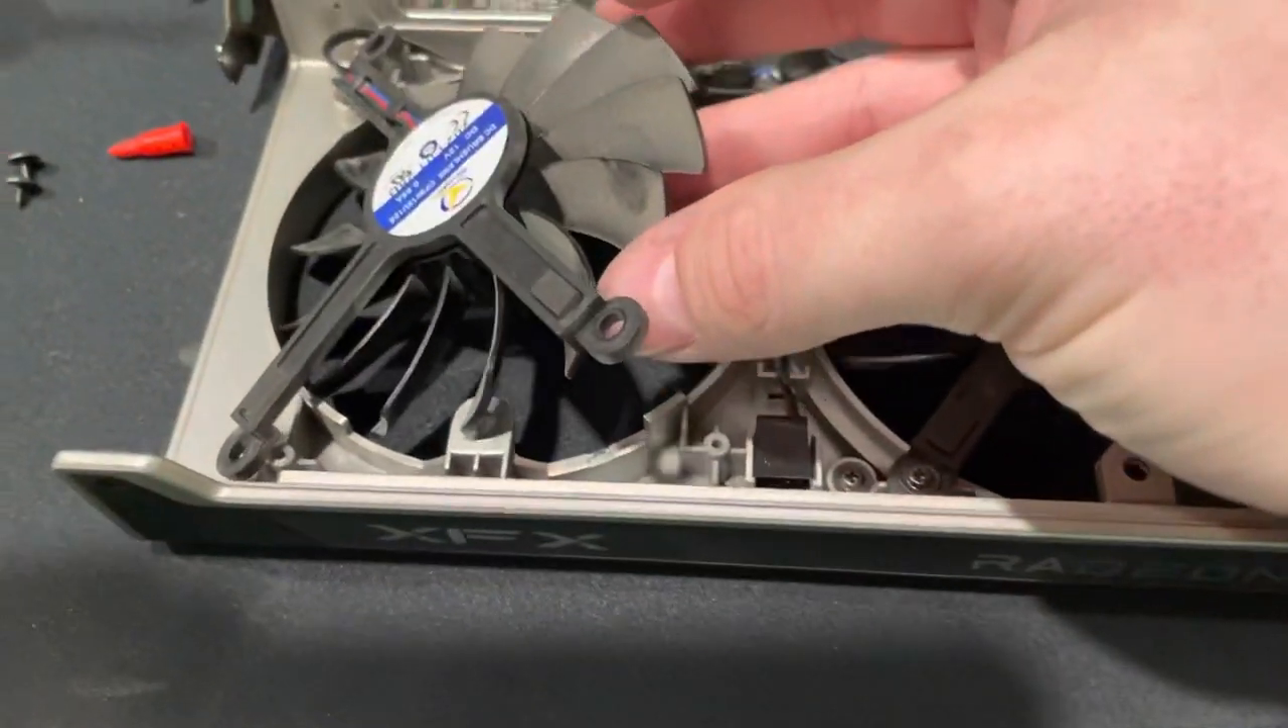Okay so I just pulled I took the screws off and I pulled the fan through and what I'm gonna do is pull this apart from this.